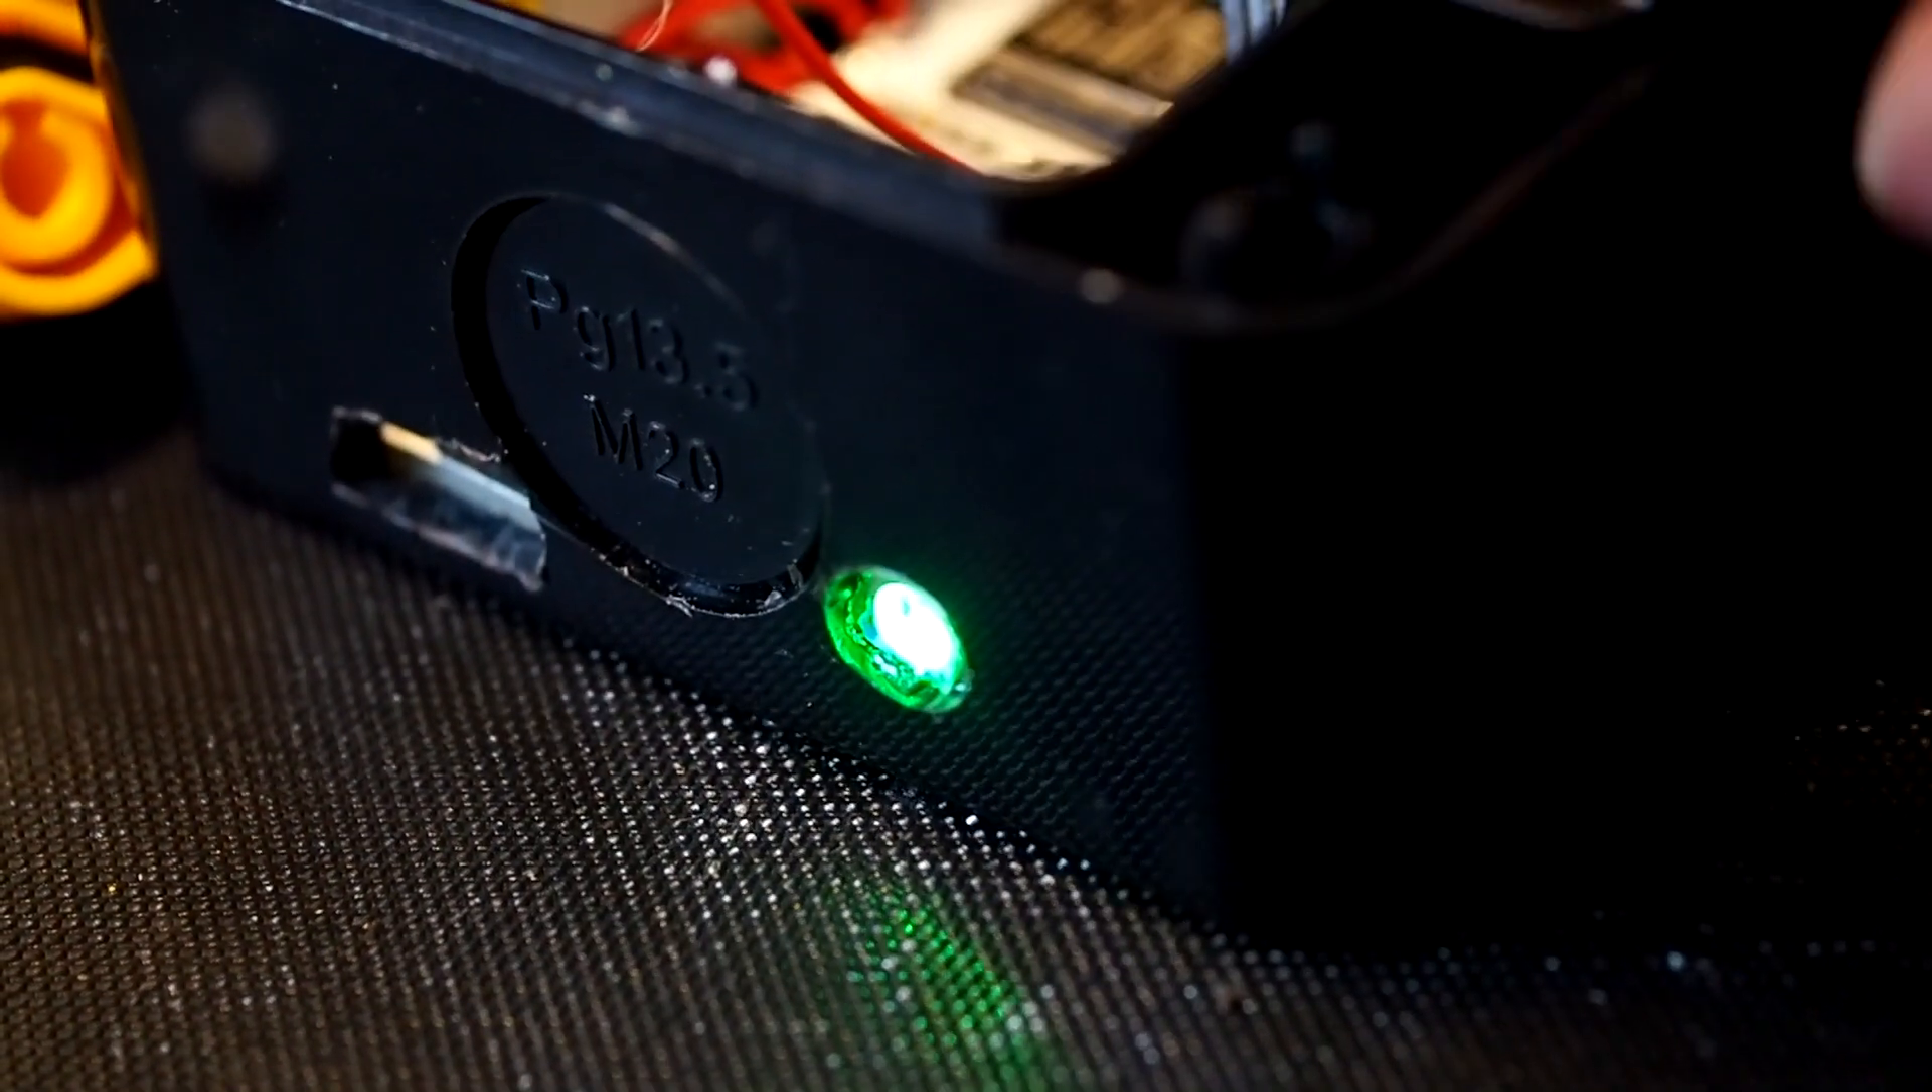Okay, the LED is also in place, and it already works, because if I turn it on over the button on the side, the switch on the side, it turns on.